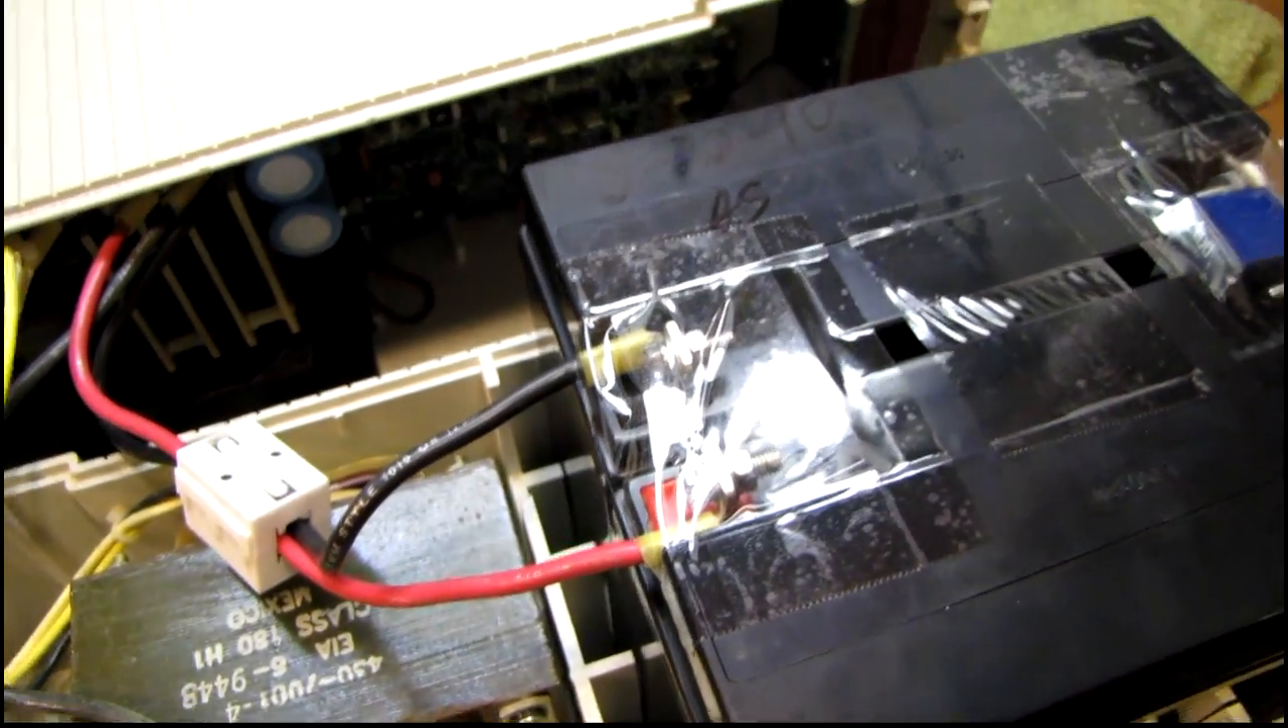Okay, I've got the new battery pack installed and connected.